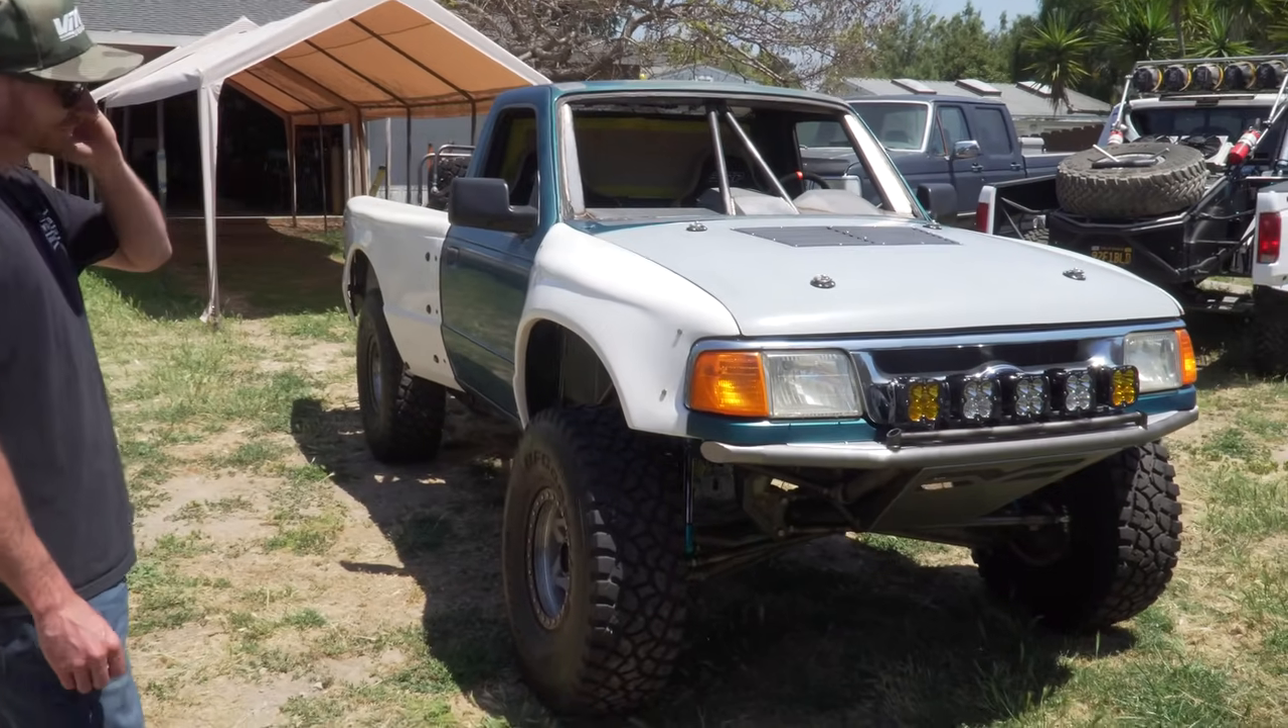So lights are on the front now. That's ready to go.